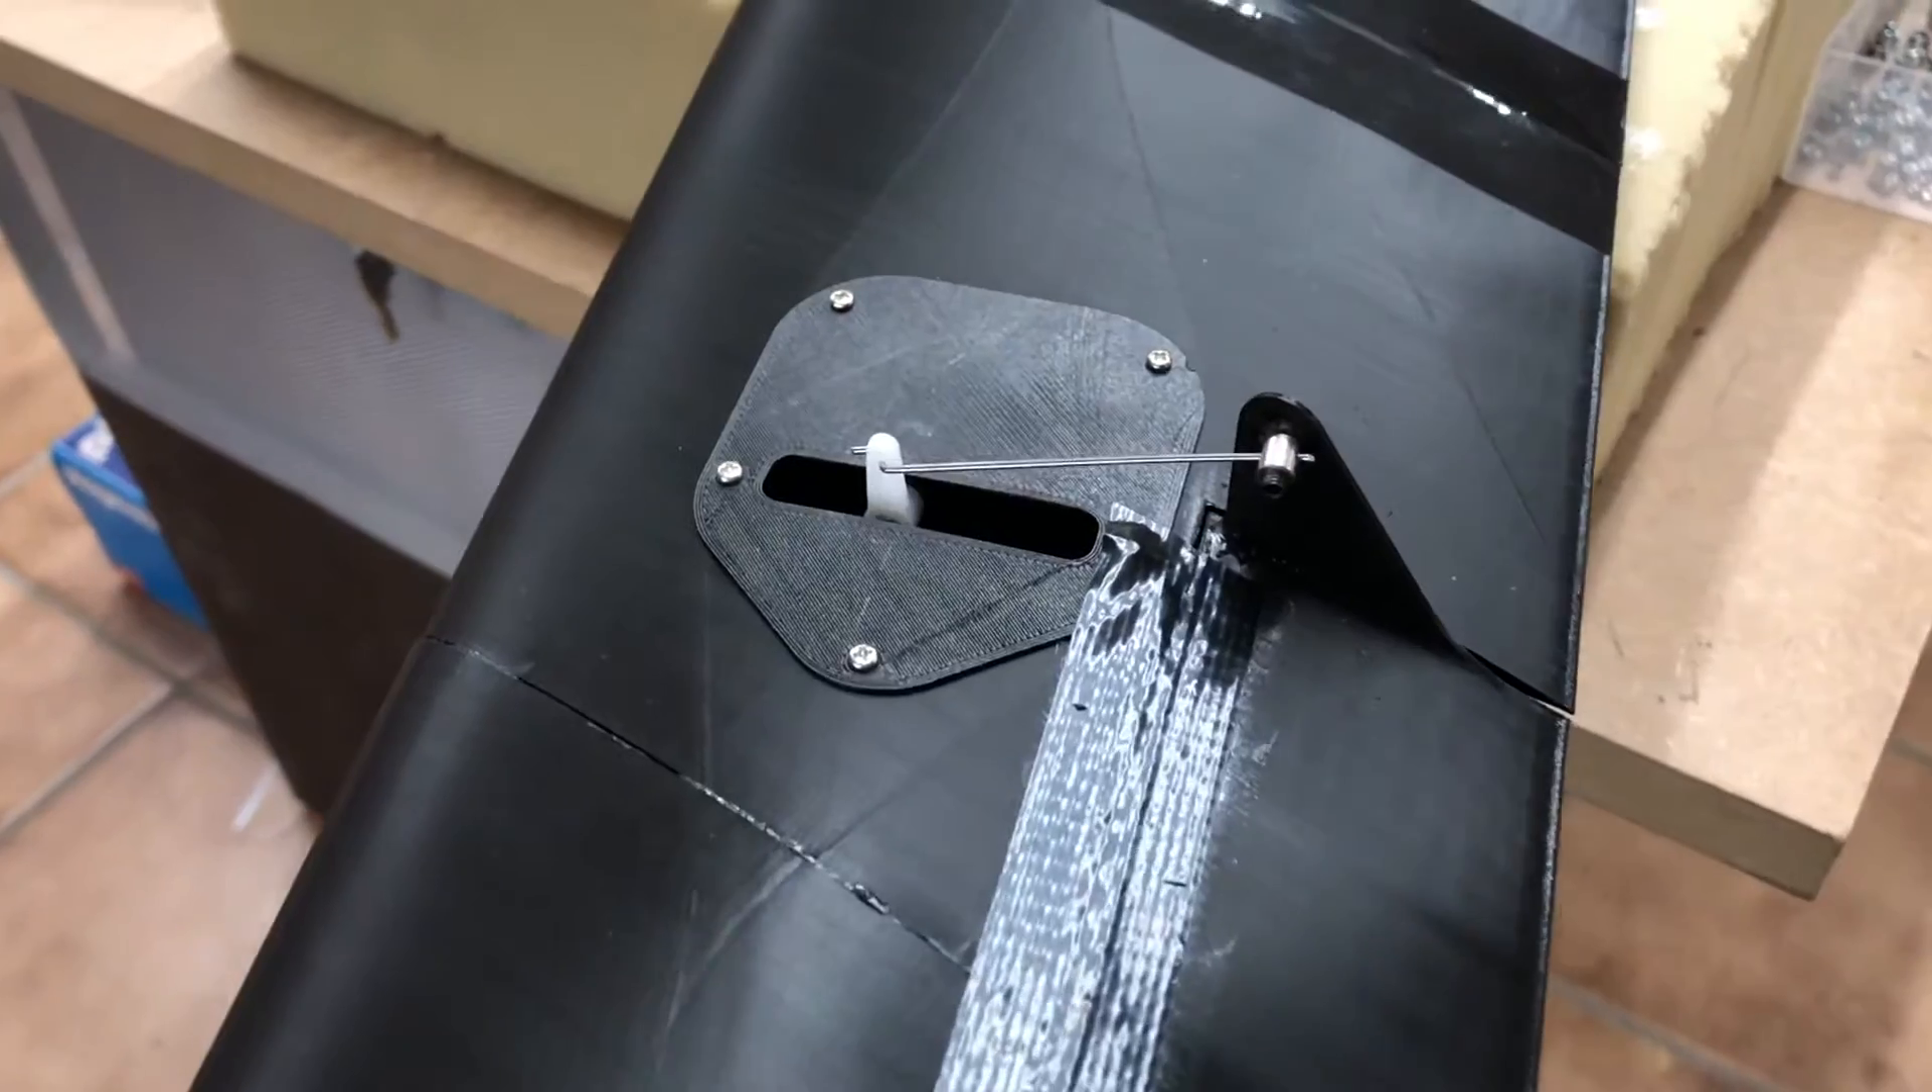So the servo connection is done.